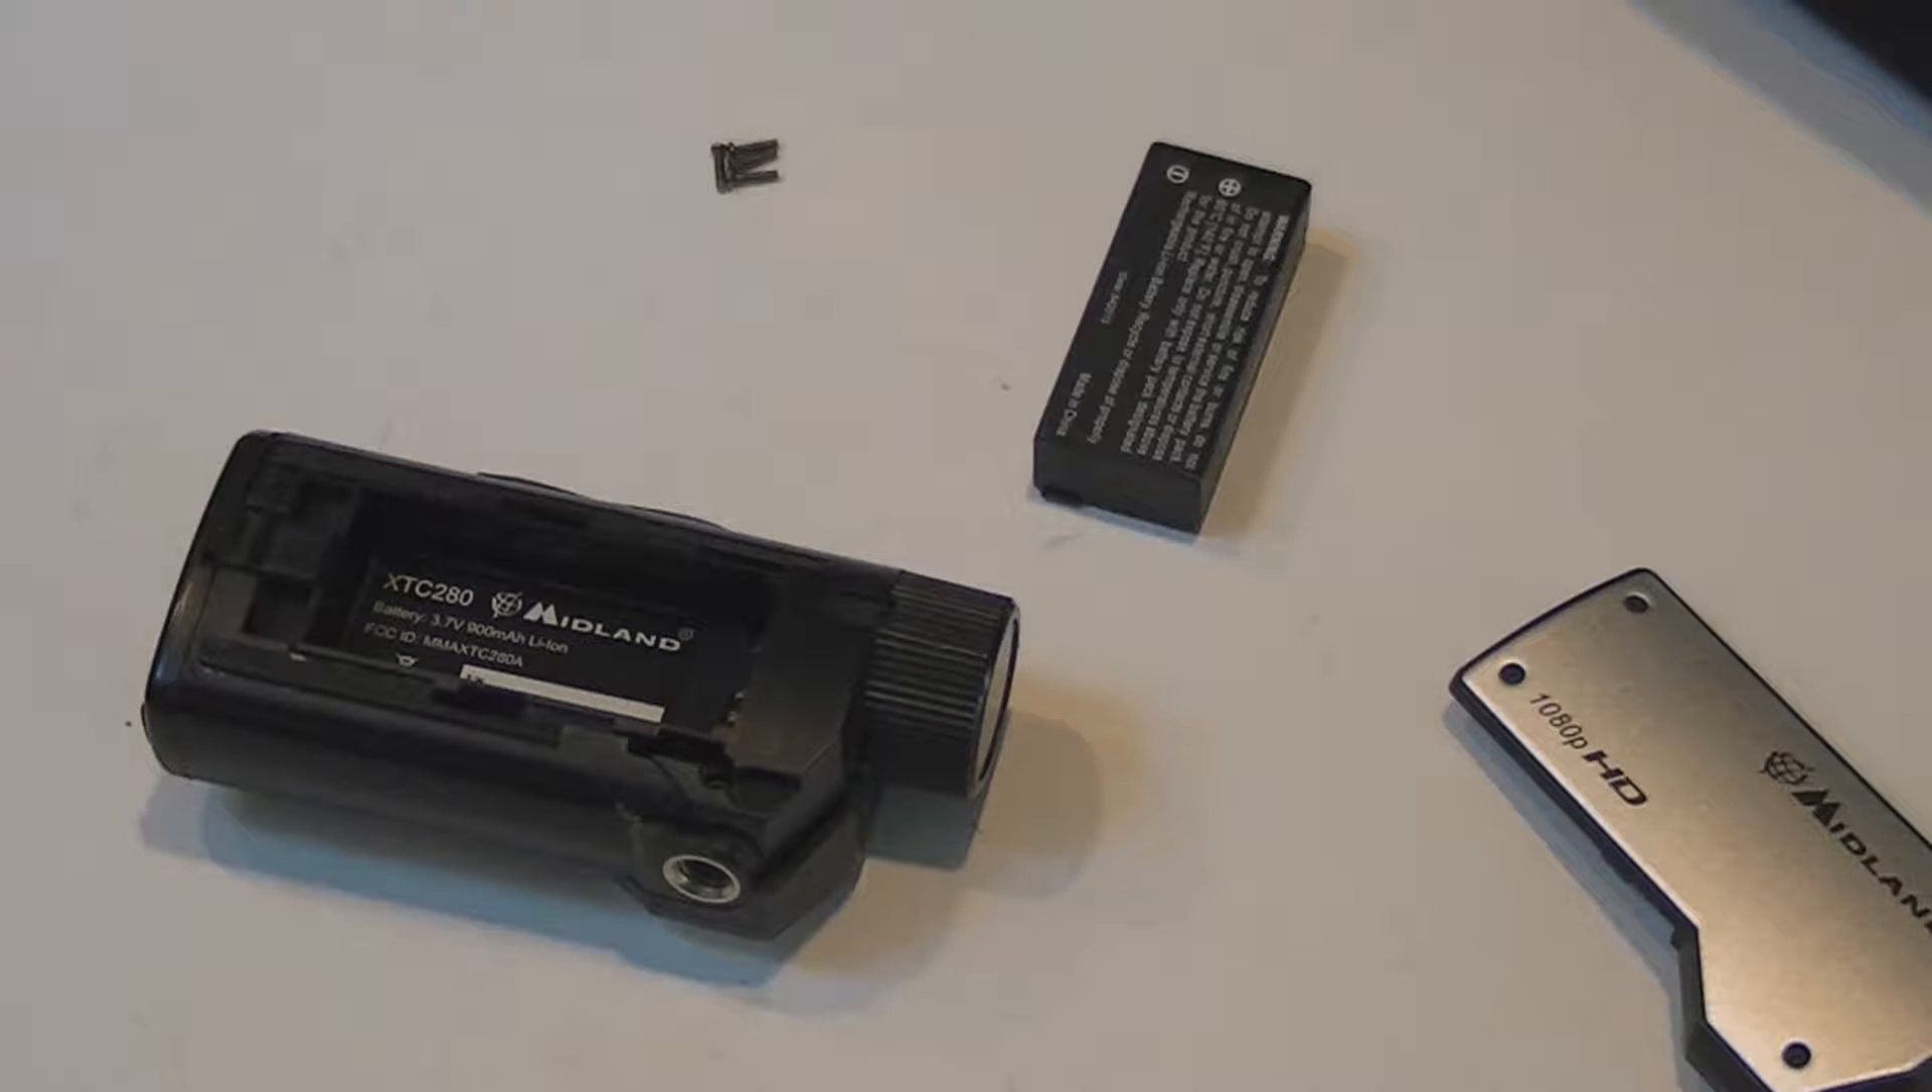Okay so we just took the side panel off it just slides off took the battery out we're gonna use that as an extra battery on our good cameras.